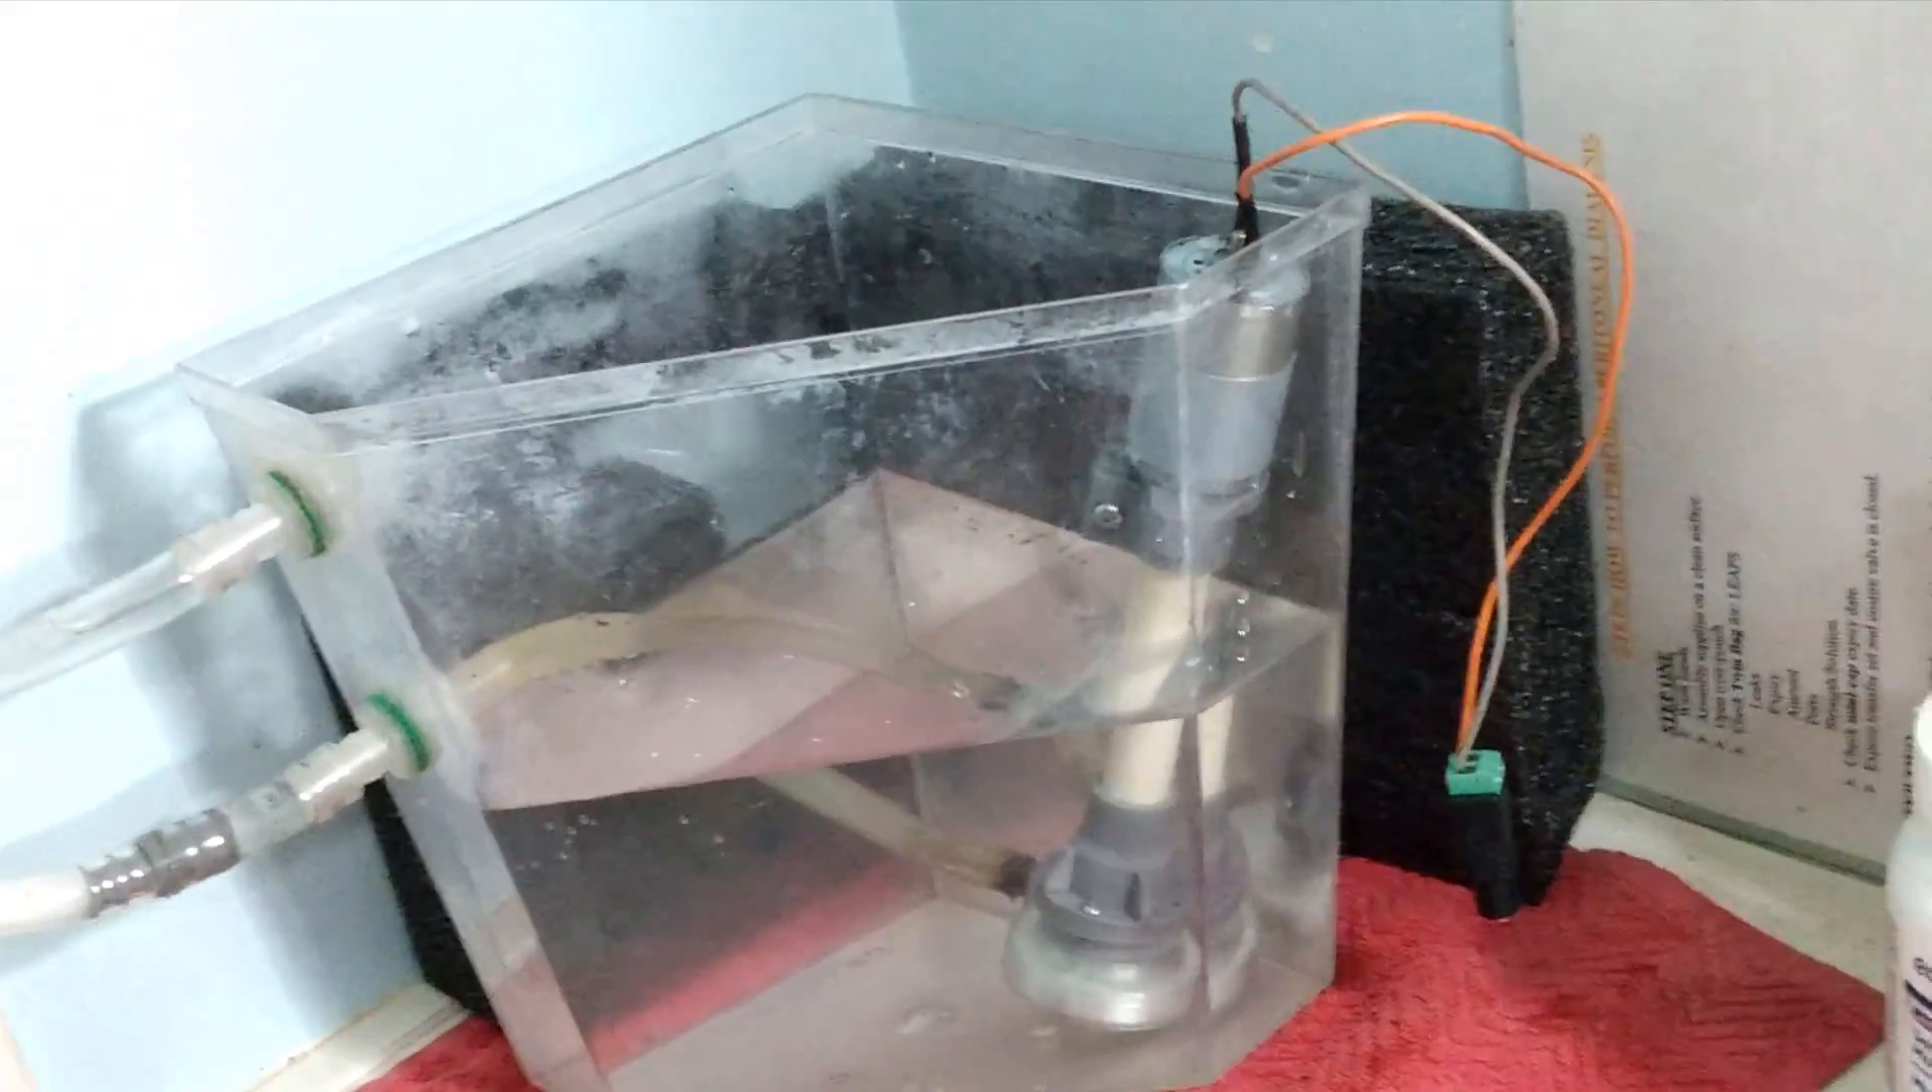Here I have the centrifugal pump installed and just about ready to go.